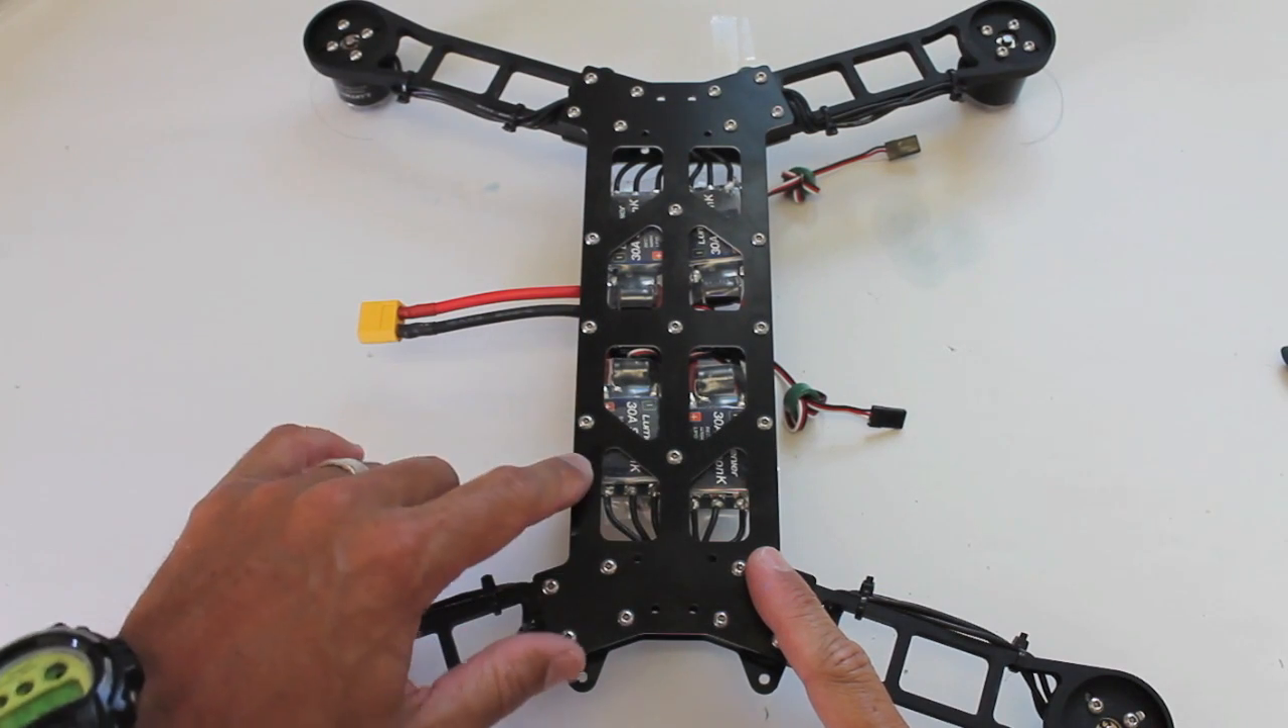The bottom section of our quad is complete.